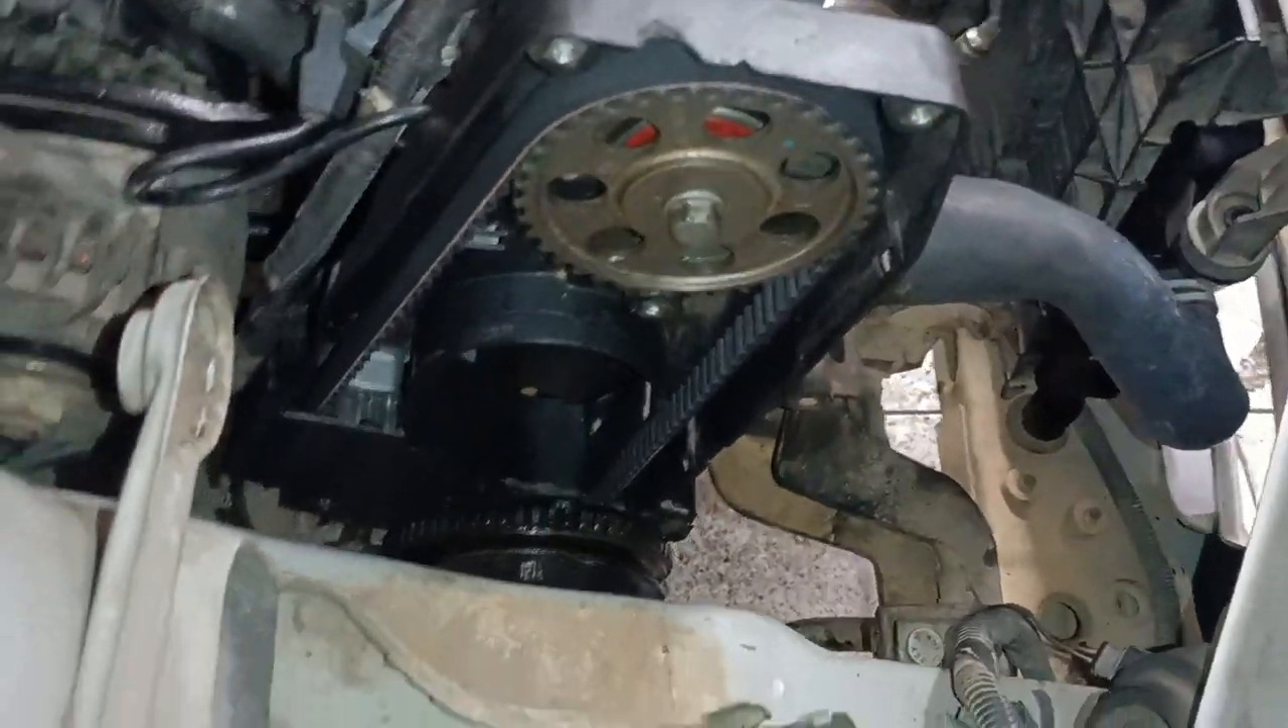Correia dentada já tá montadinha Instaladinha no lugar.